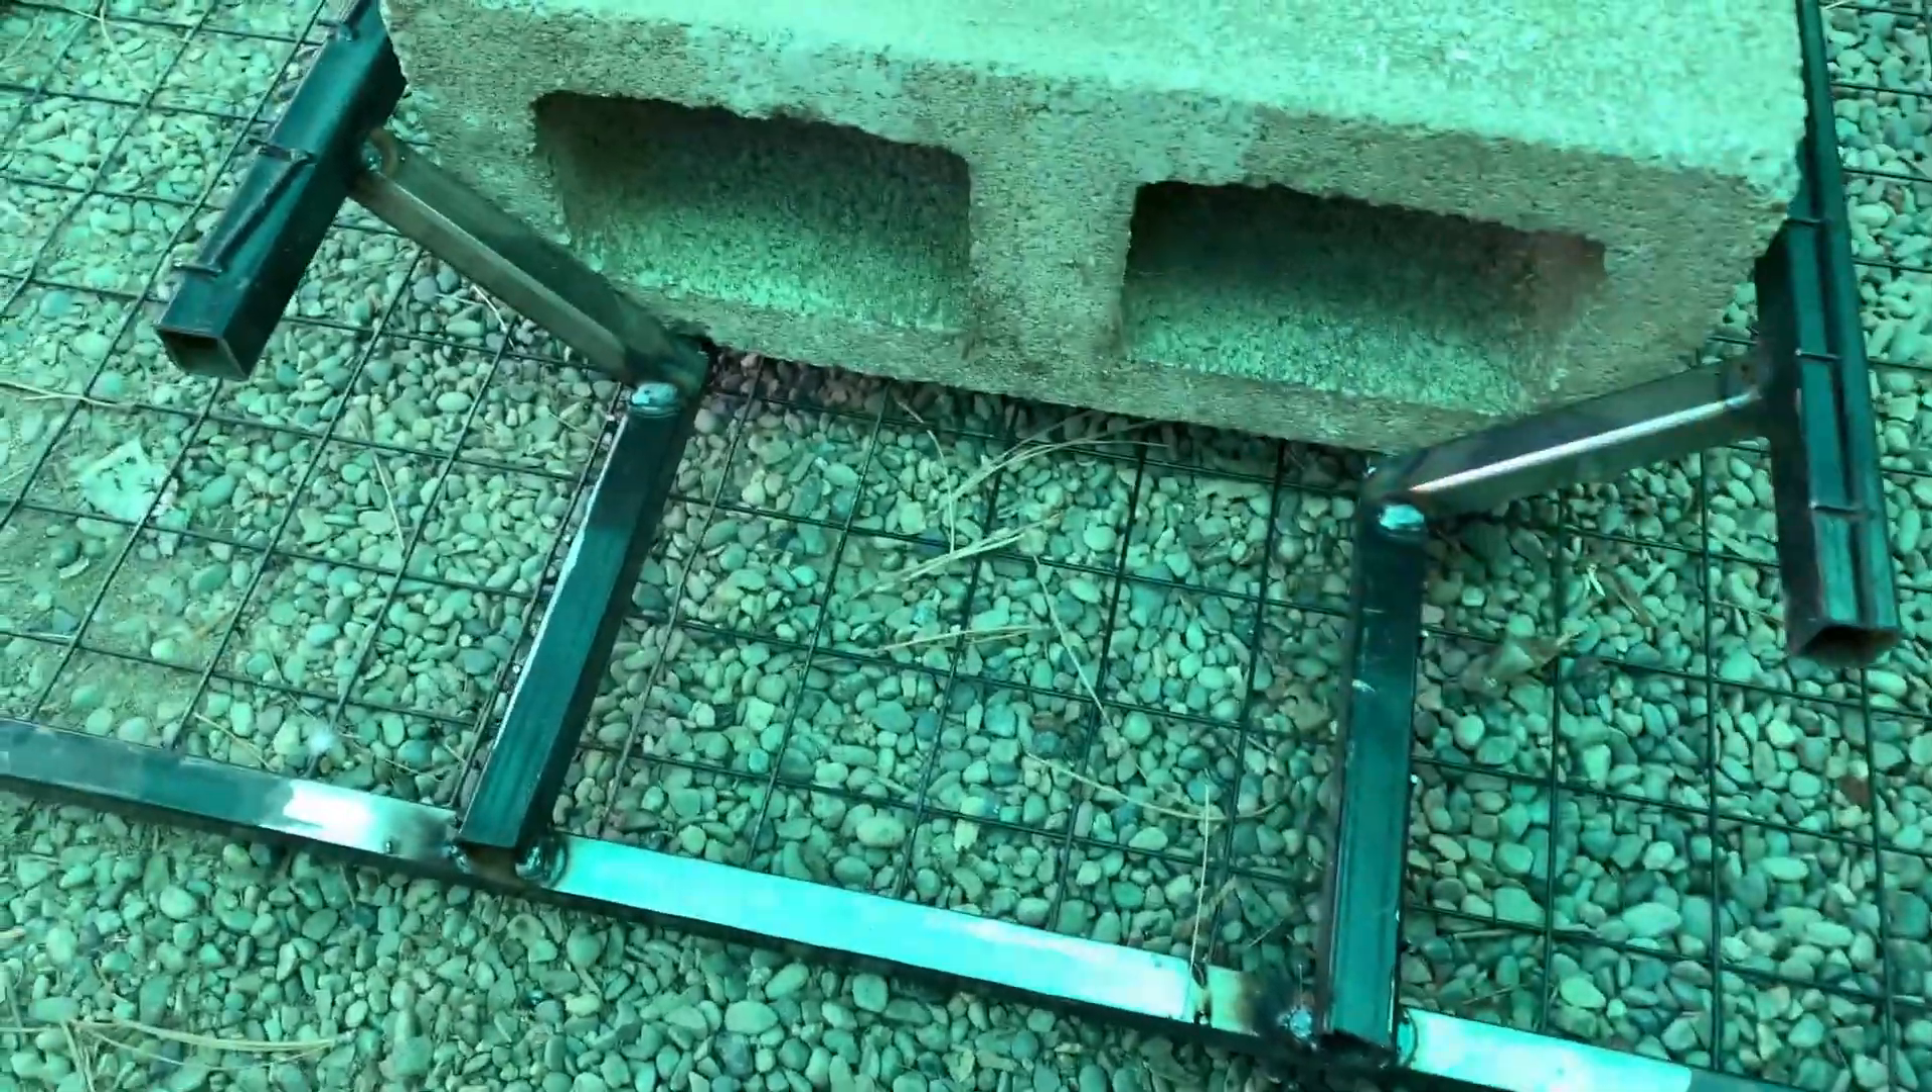Here we go with our brackets welded on.